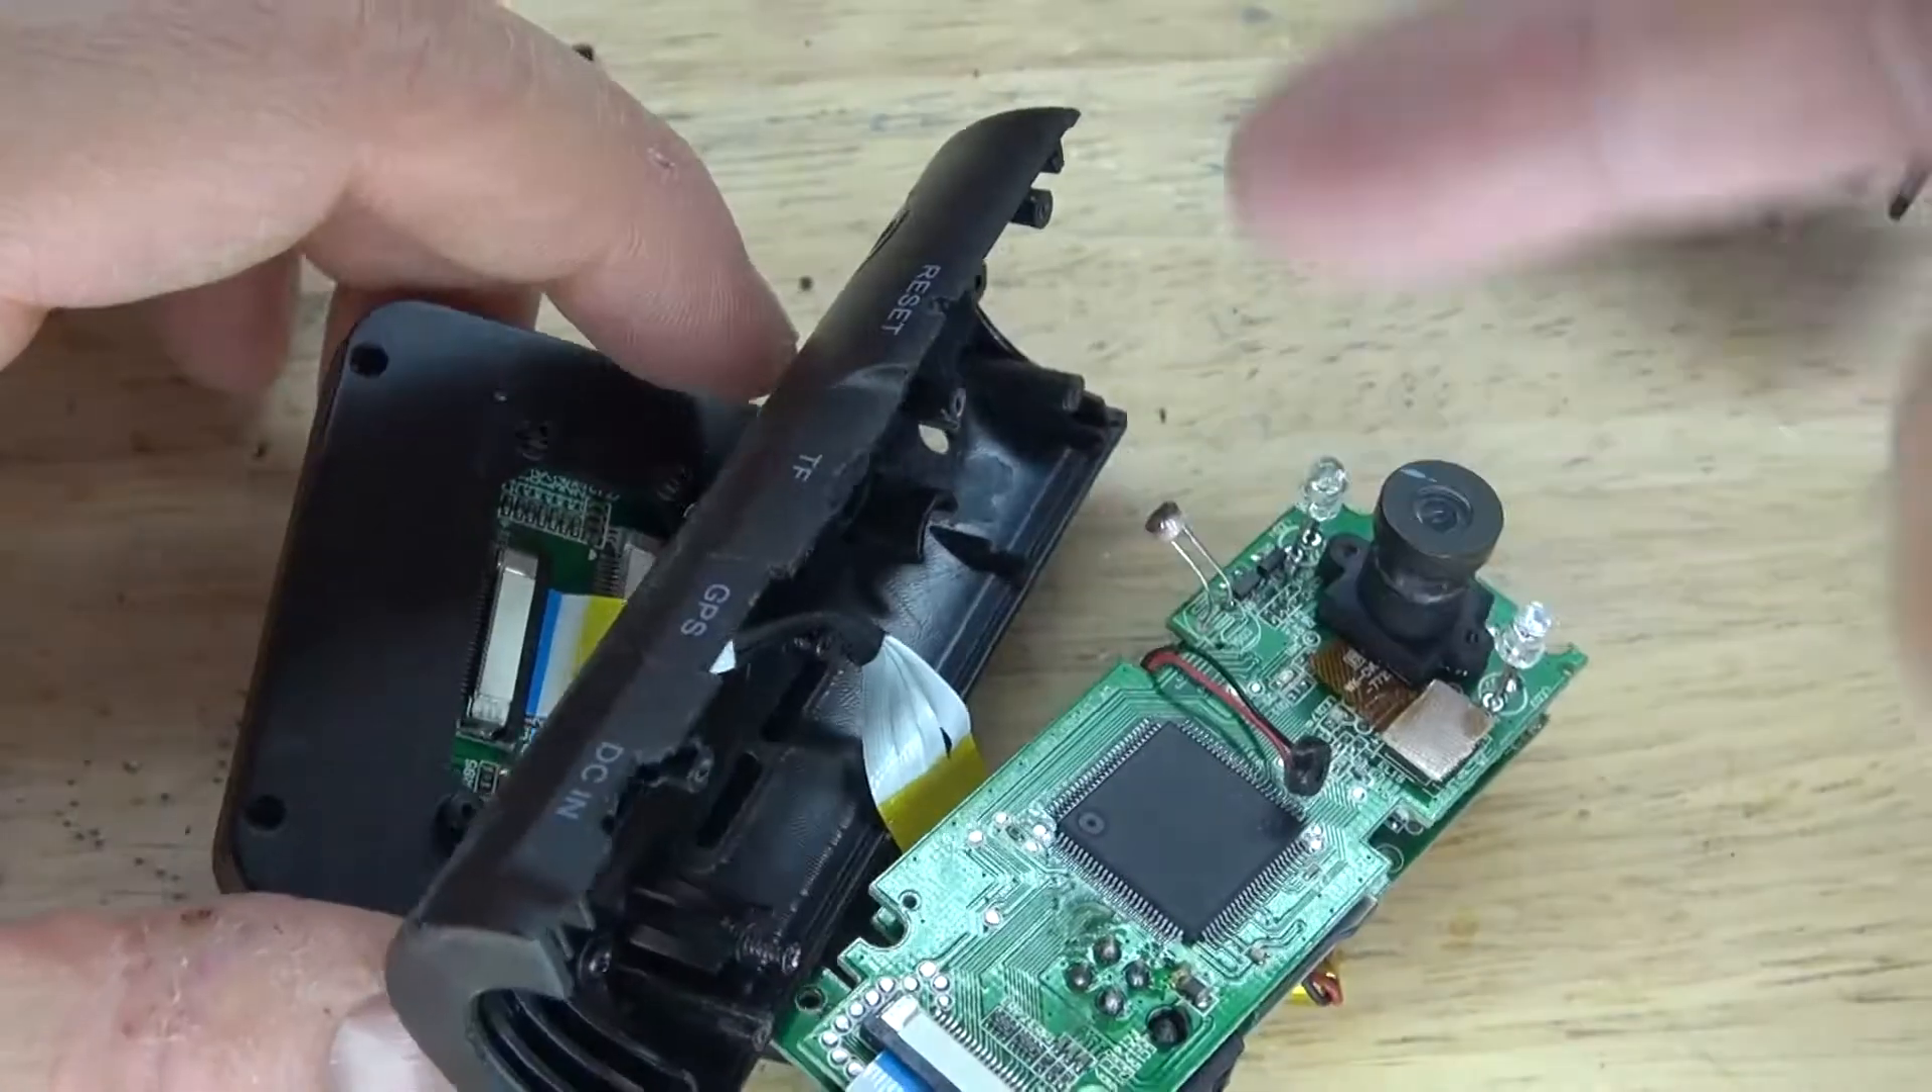And there we go, the housing is now detached.